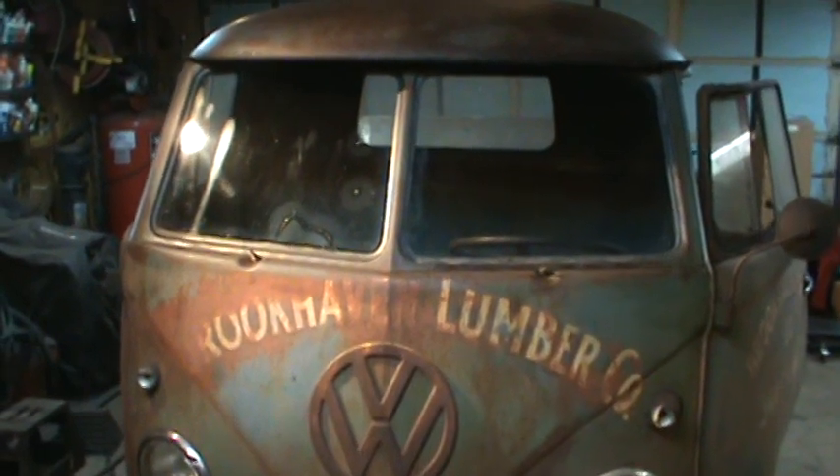It's that time of the night again, so I figured I'd grab the camera and do another update first First things first as you can see the windows popped in there.